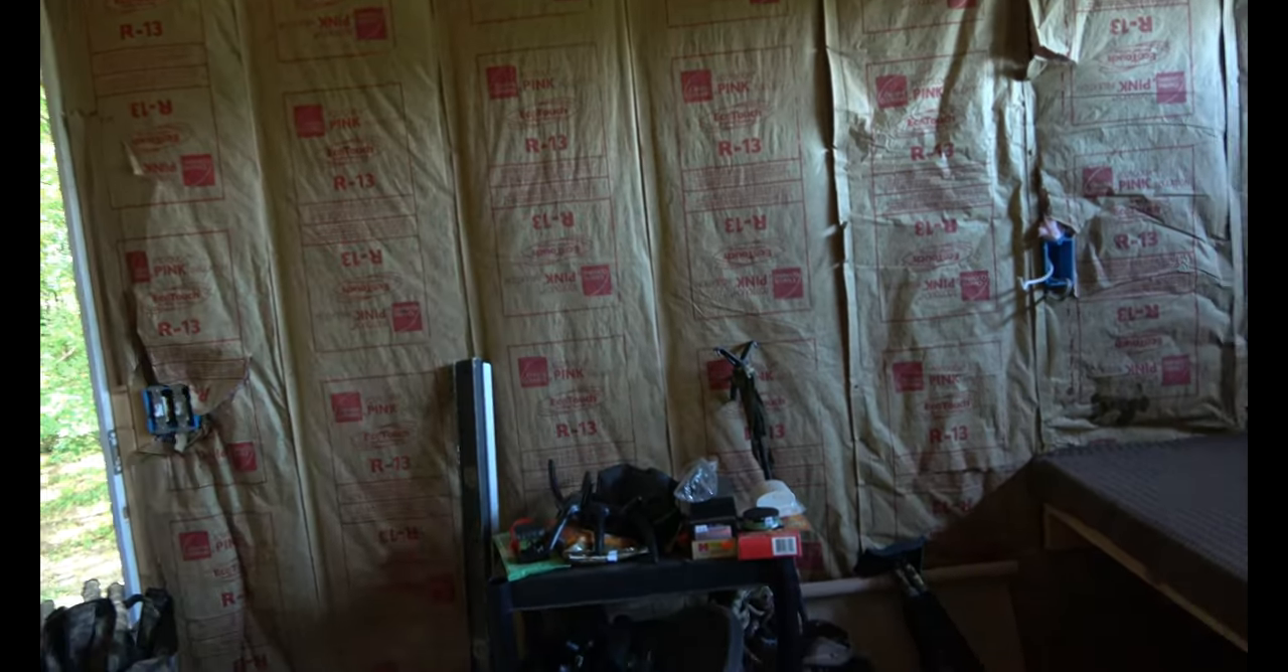We've got this entire wall left to put plywood on.